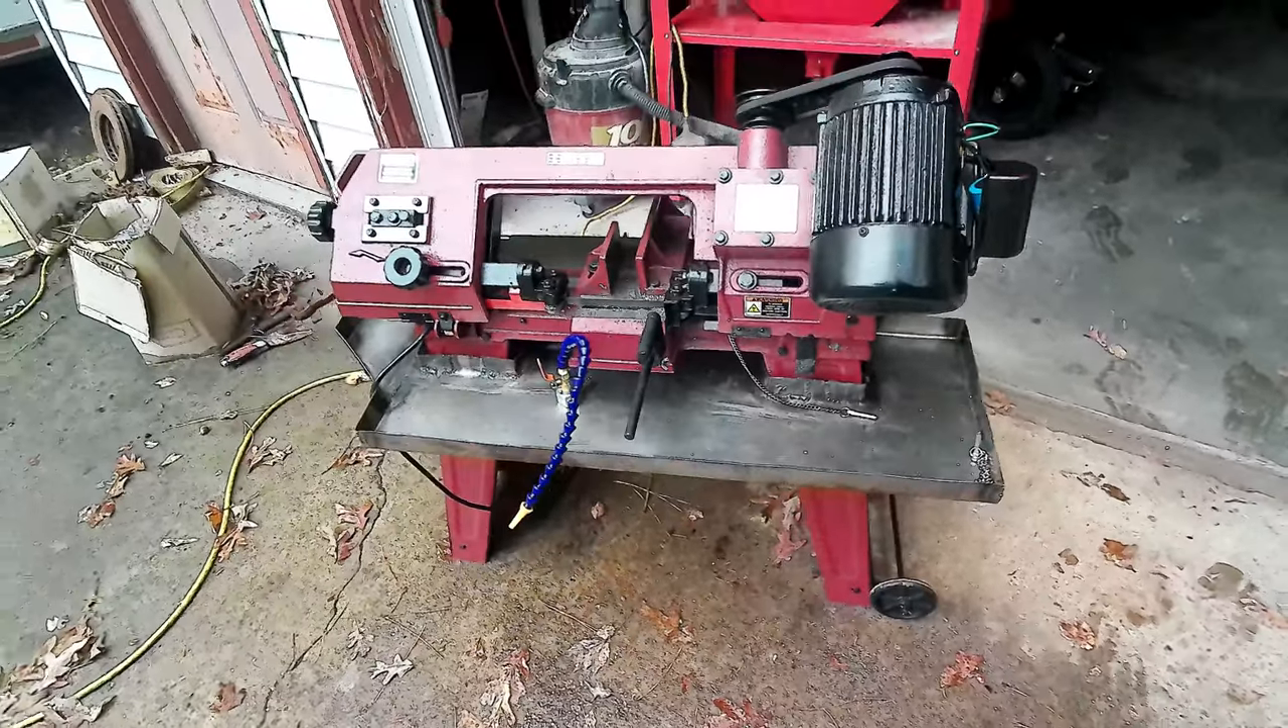All right guys so as you can see we got the pan all fabbed up and attached to the saw.